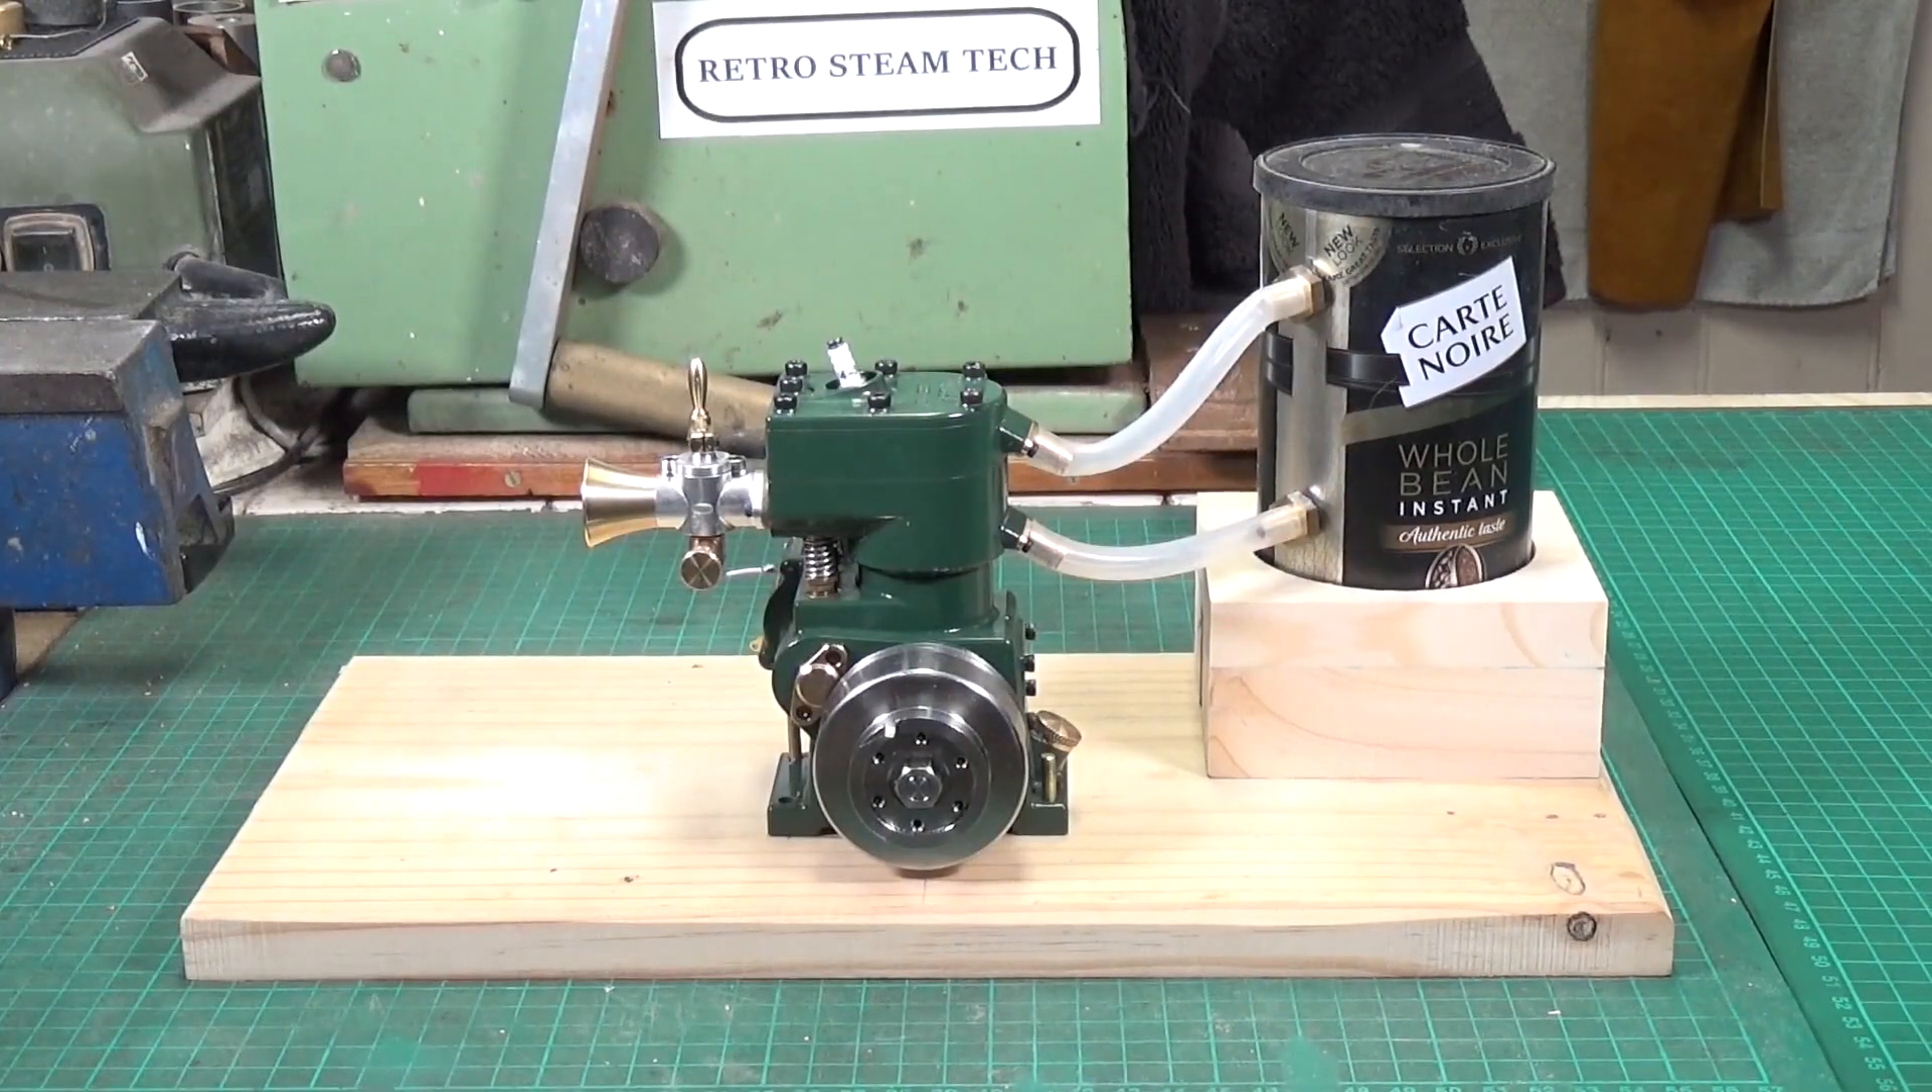The cooling reservoir is now in place.